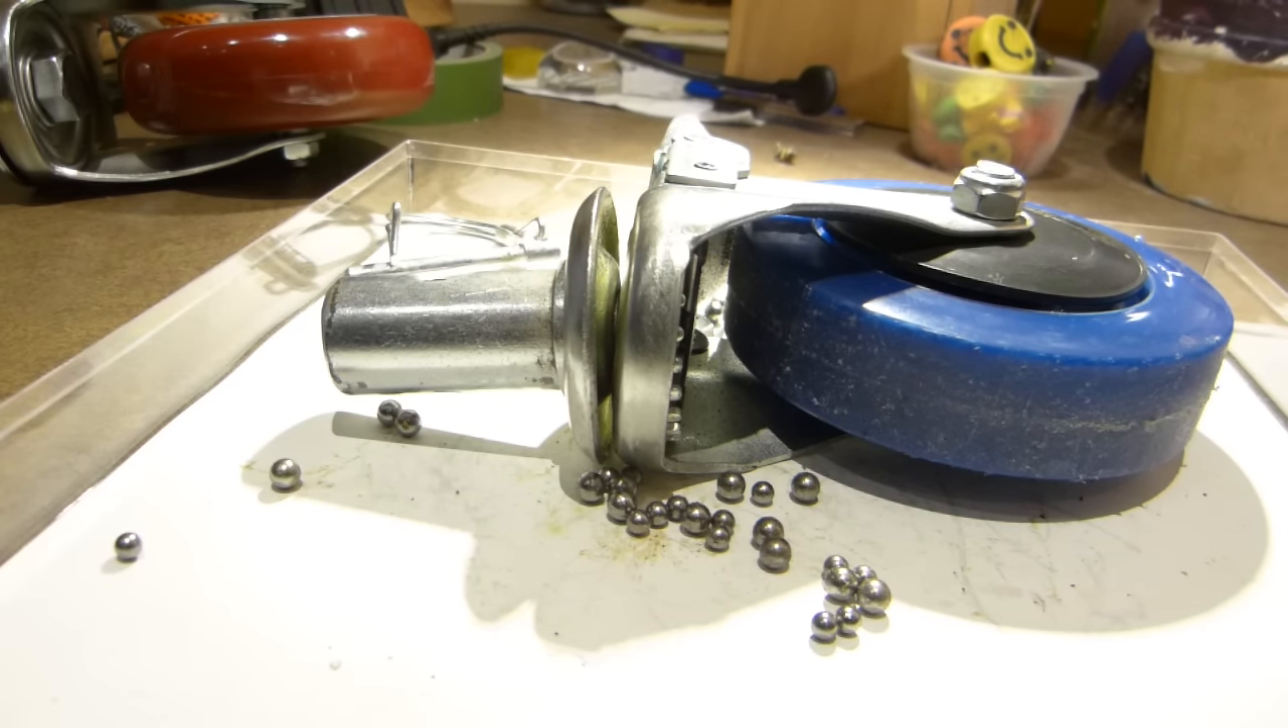As you can see, I have lost all of the marbles, these bearing balls, from the caster.